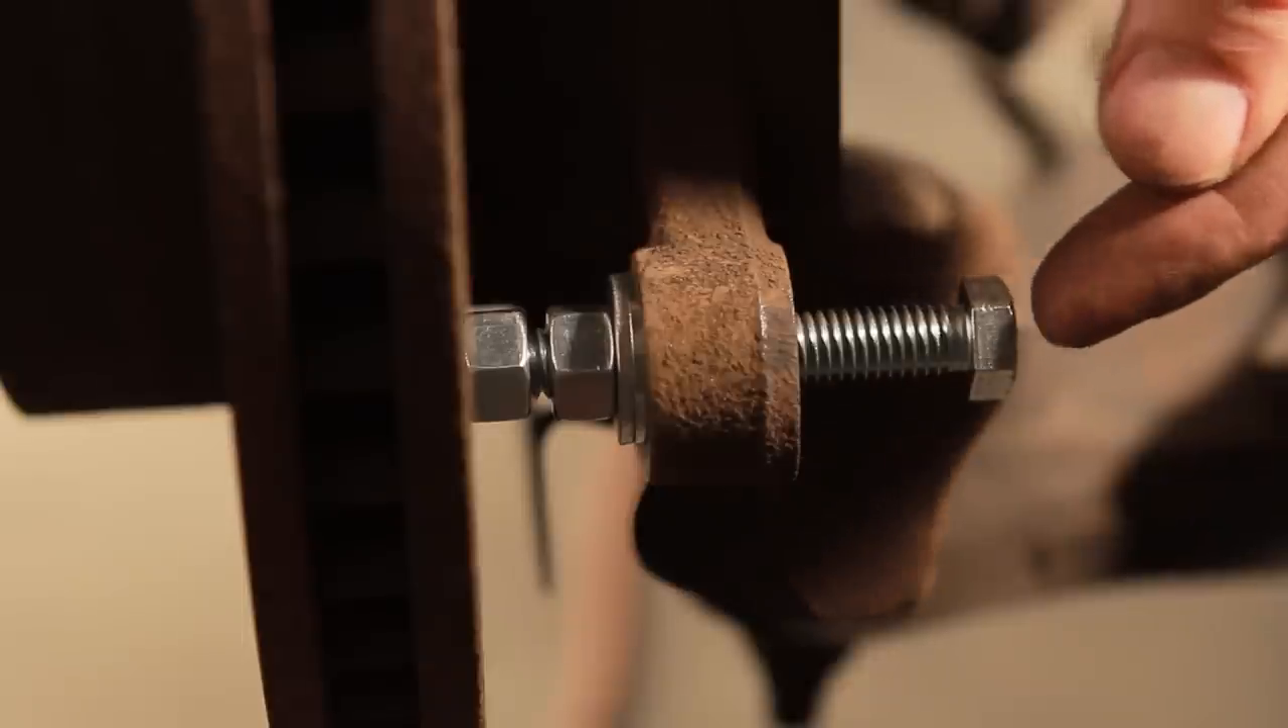So we got, we got the nuts in our bottom hole and the washers in our bottom hole because everybody needs washers for your bottom hole. And we got a bolt running right through it.